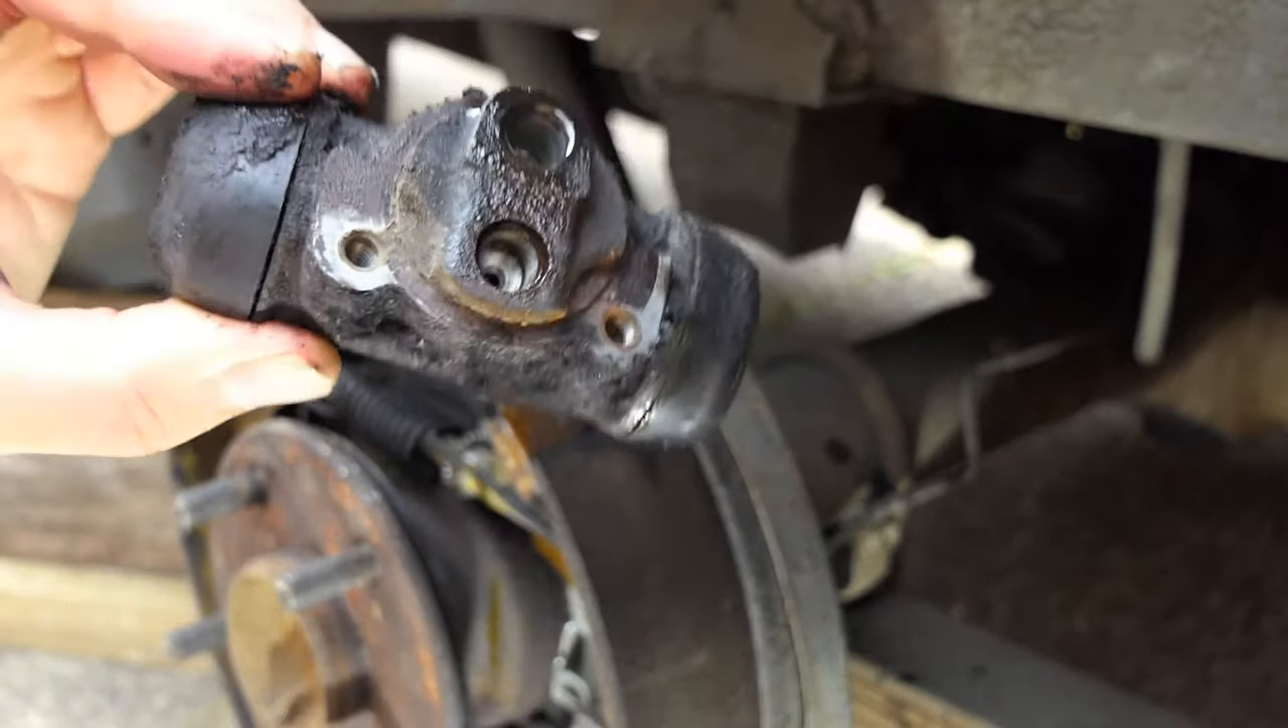One crusty old wheel cylinder removed.